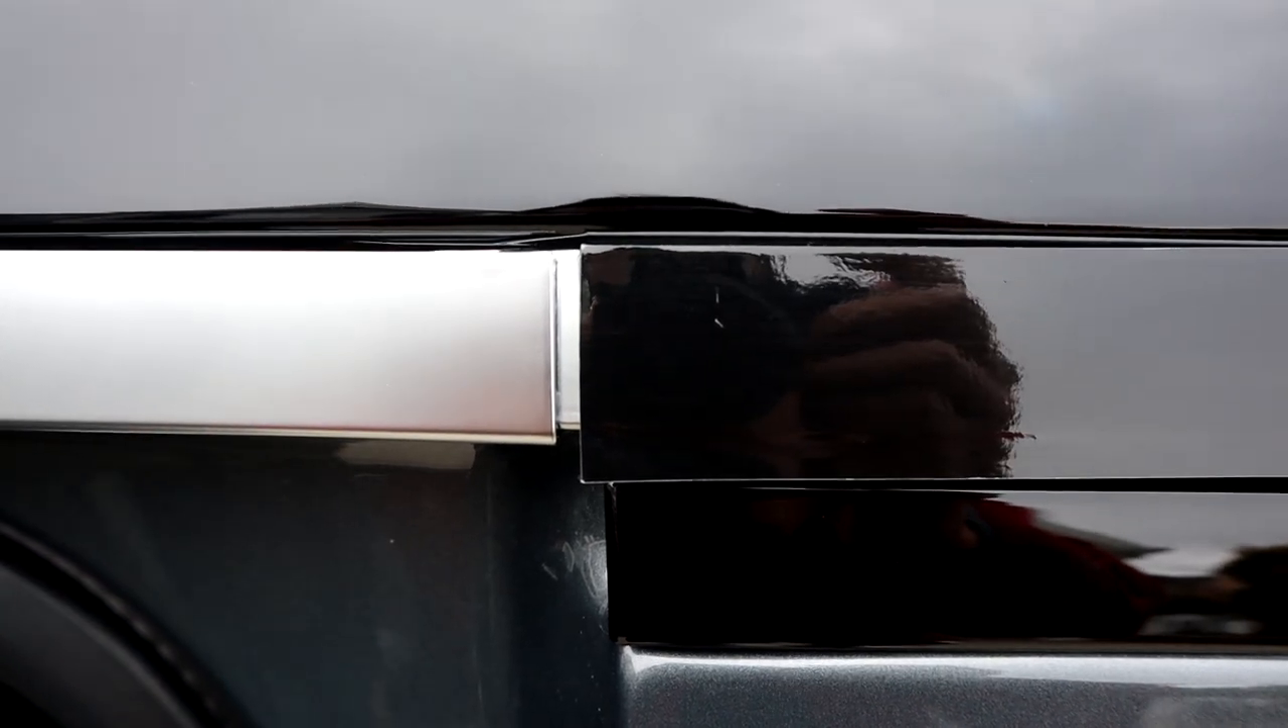And if you notice, sometimes the trim isn't quite long enough. So you see there's a little gap there.